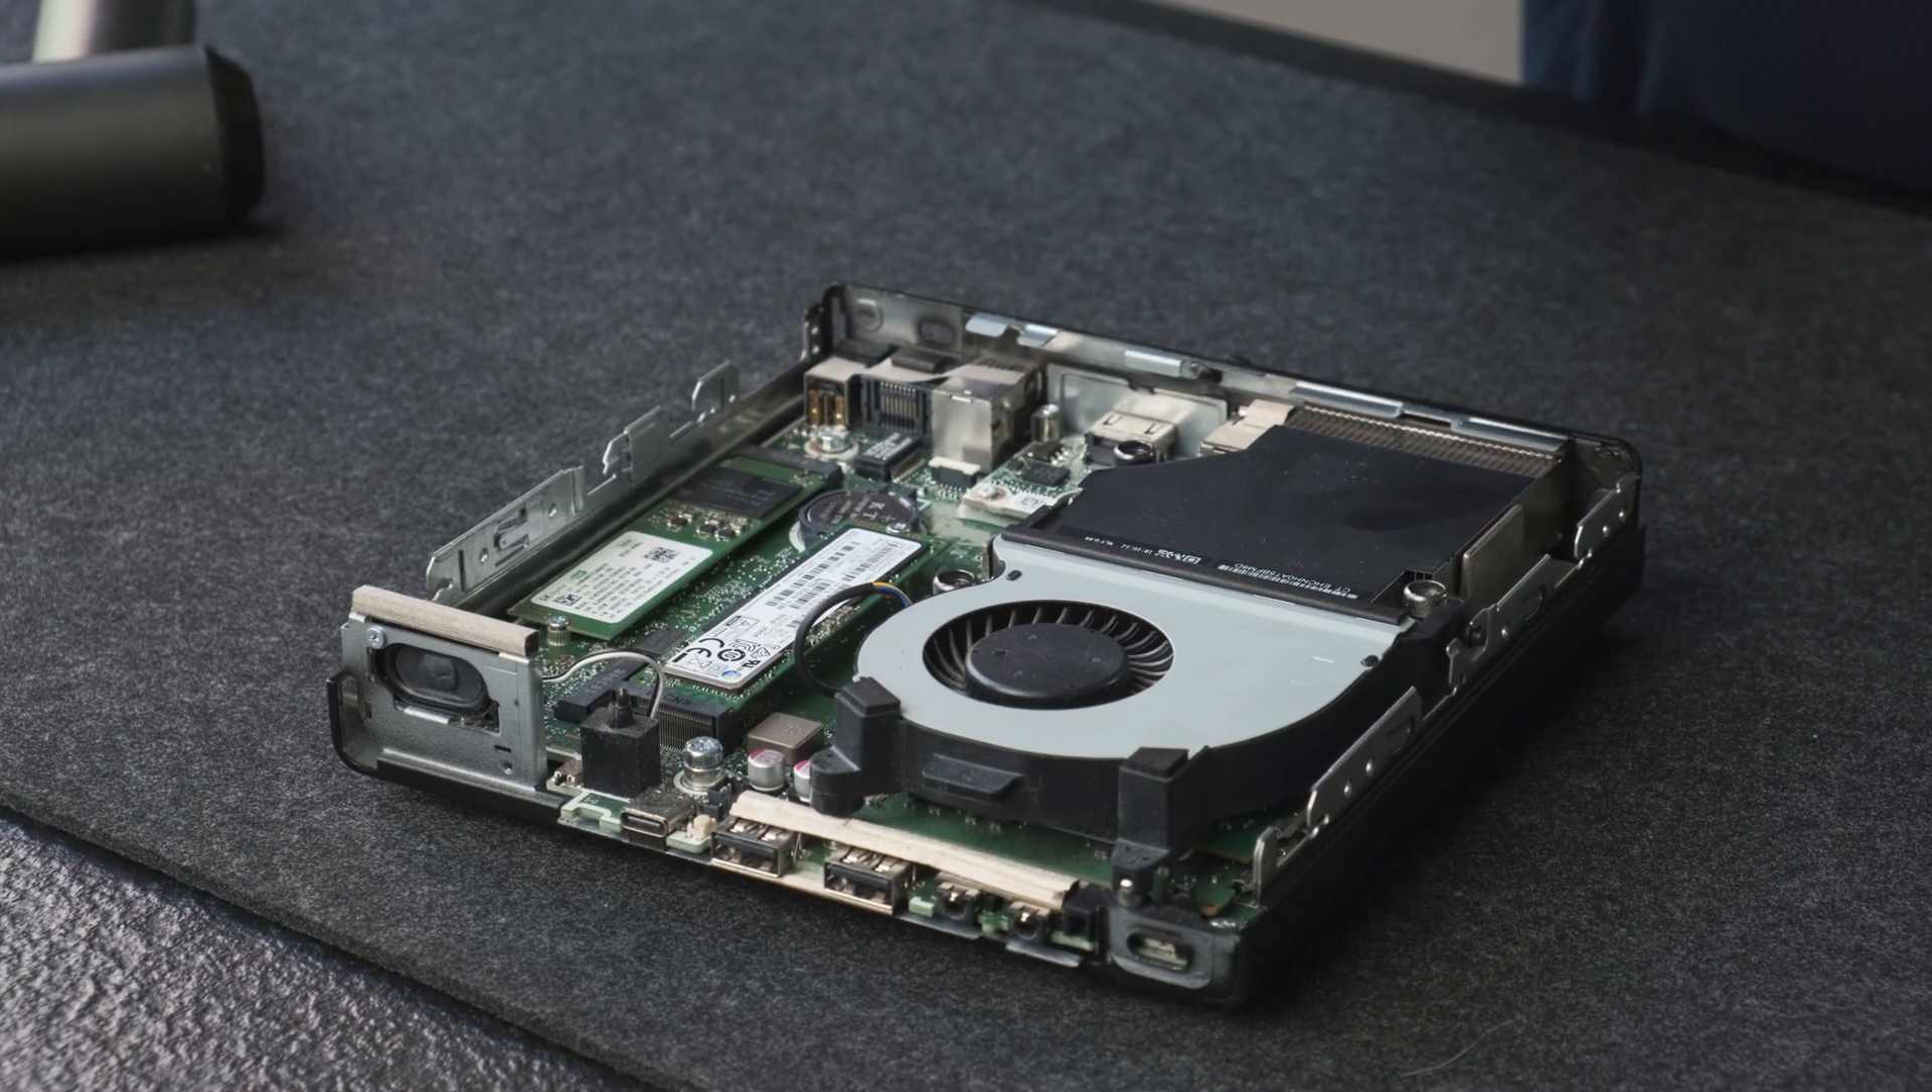Ya solo nos queda poner la tapa de vuelta.